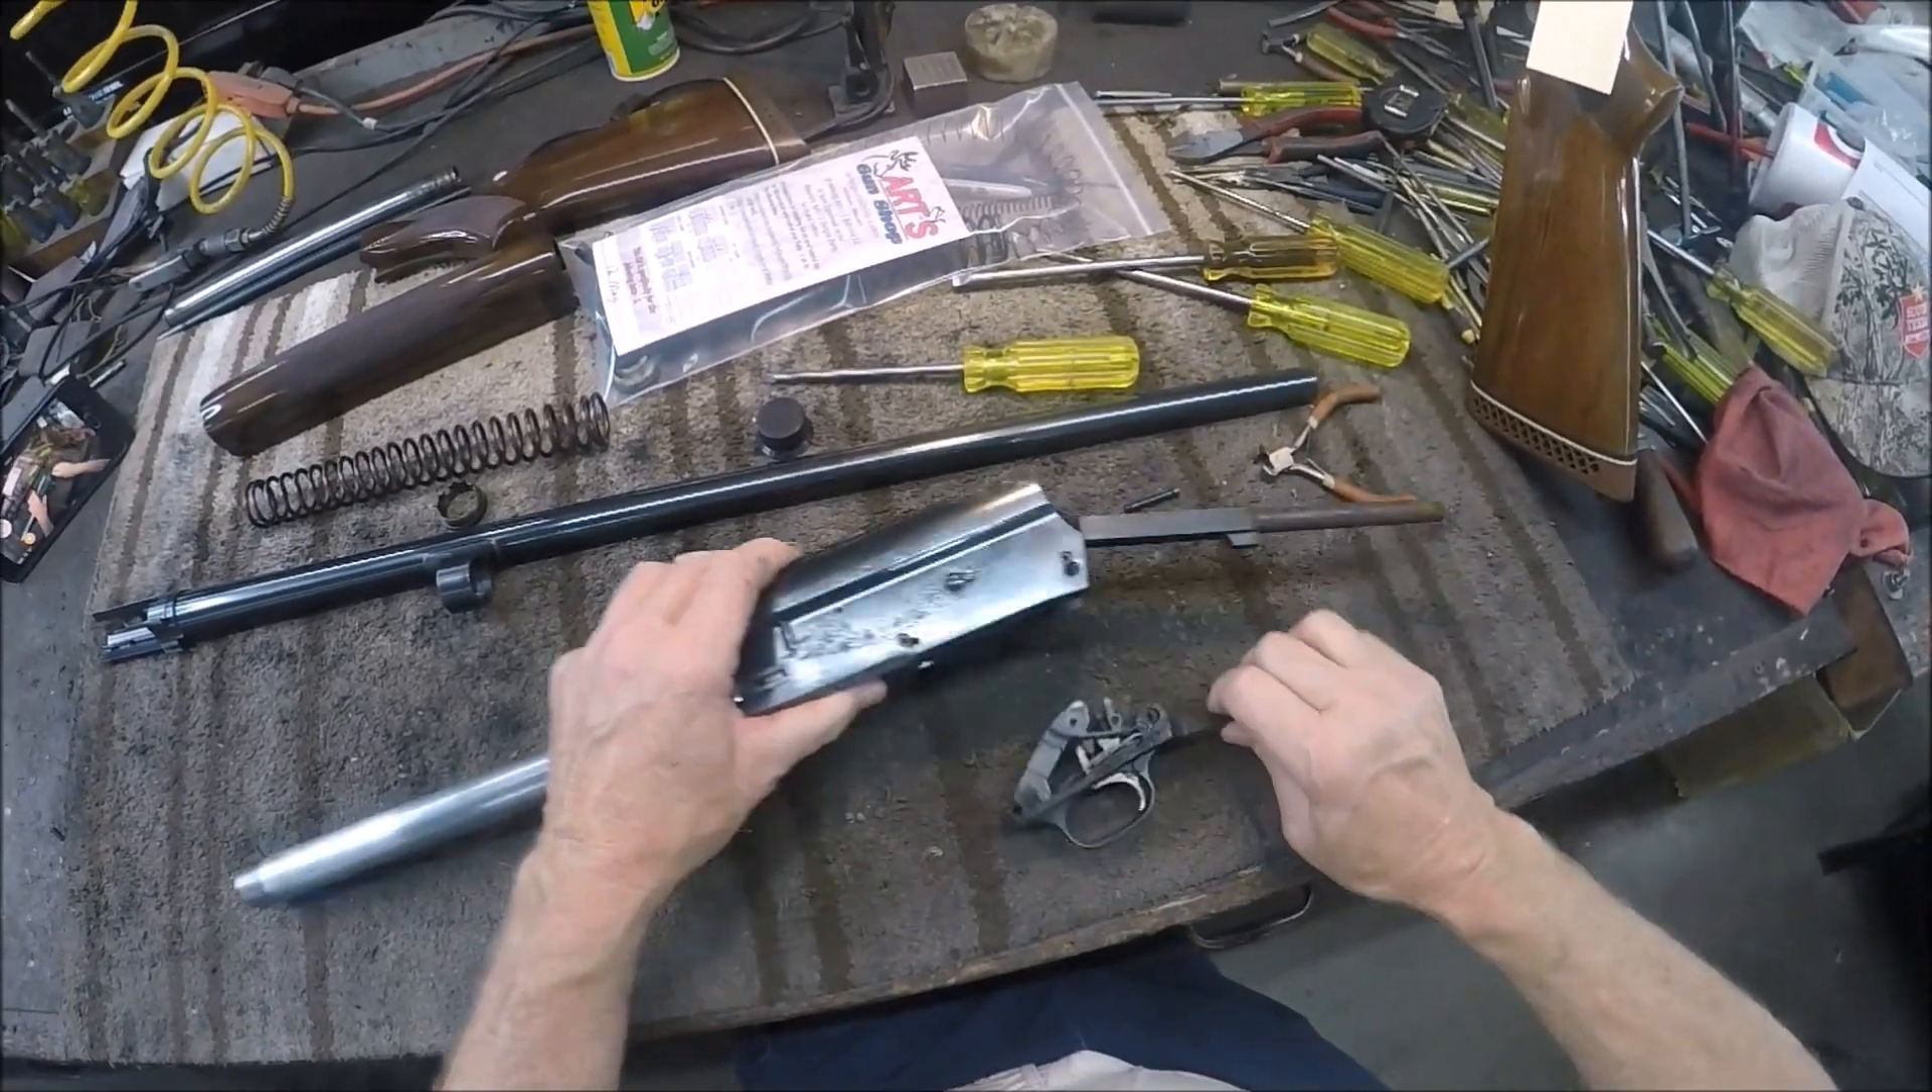All right, so here's our trigger plate removed.